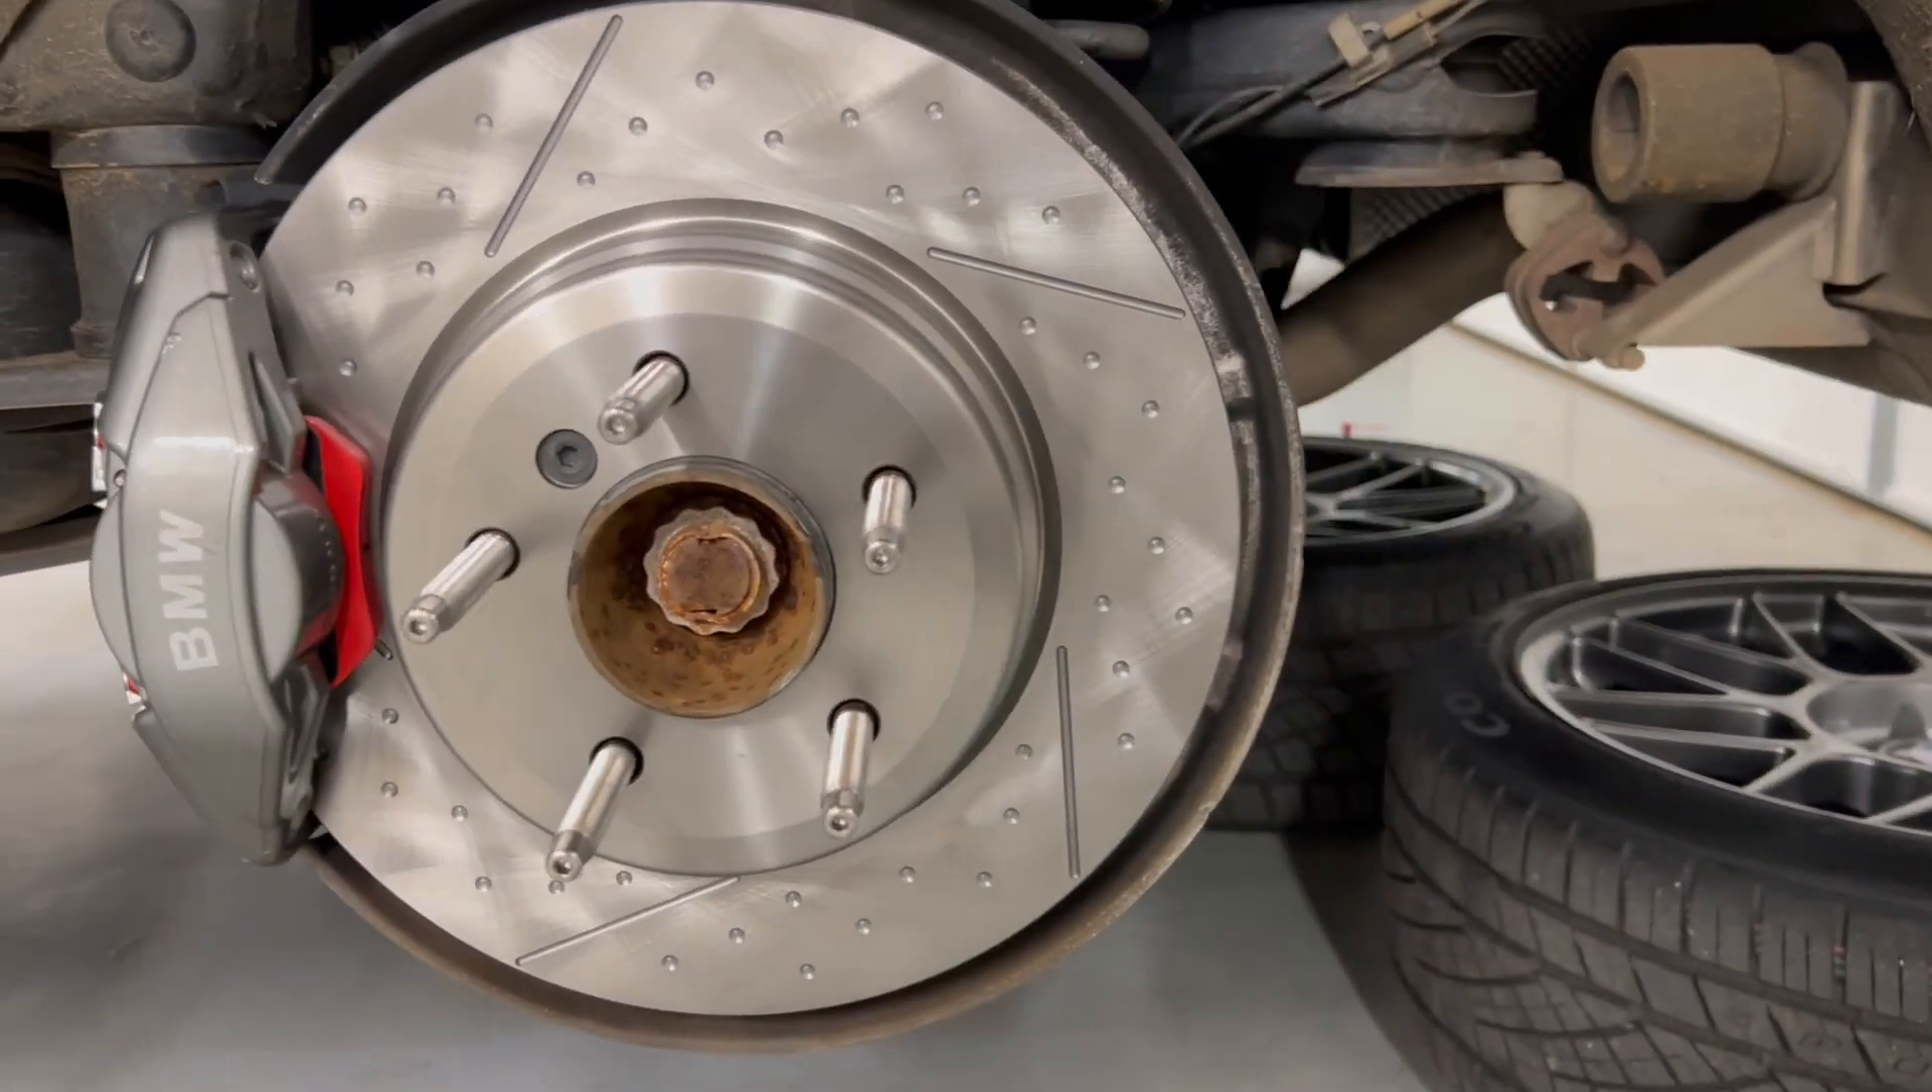This is what the caliper and rotor looks like. All installed.